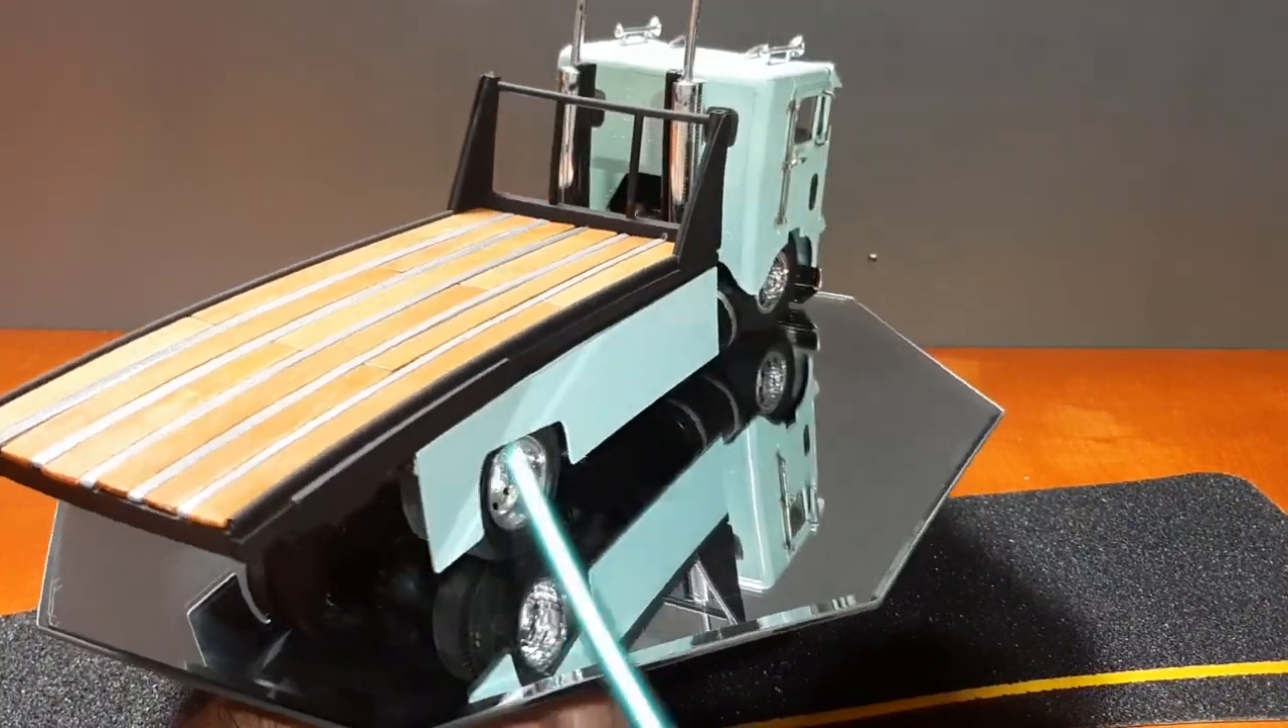But you can see I did get the wood grain bed put in.